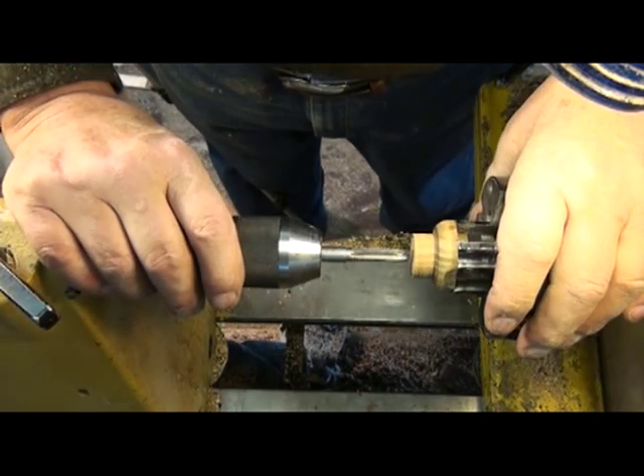Now I have my machinist tap chucked up into my Jacob's chuck.